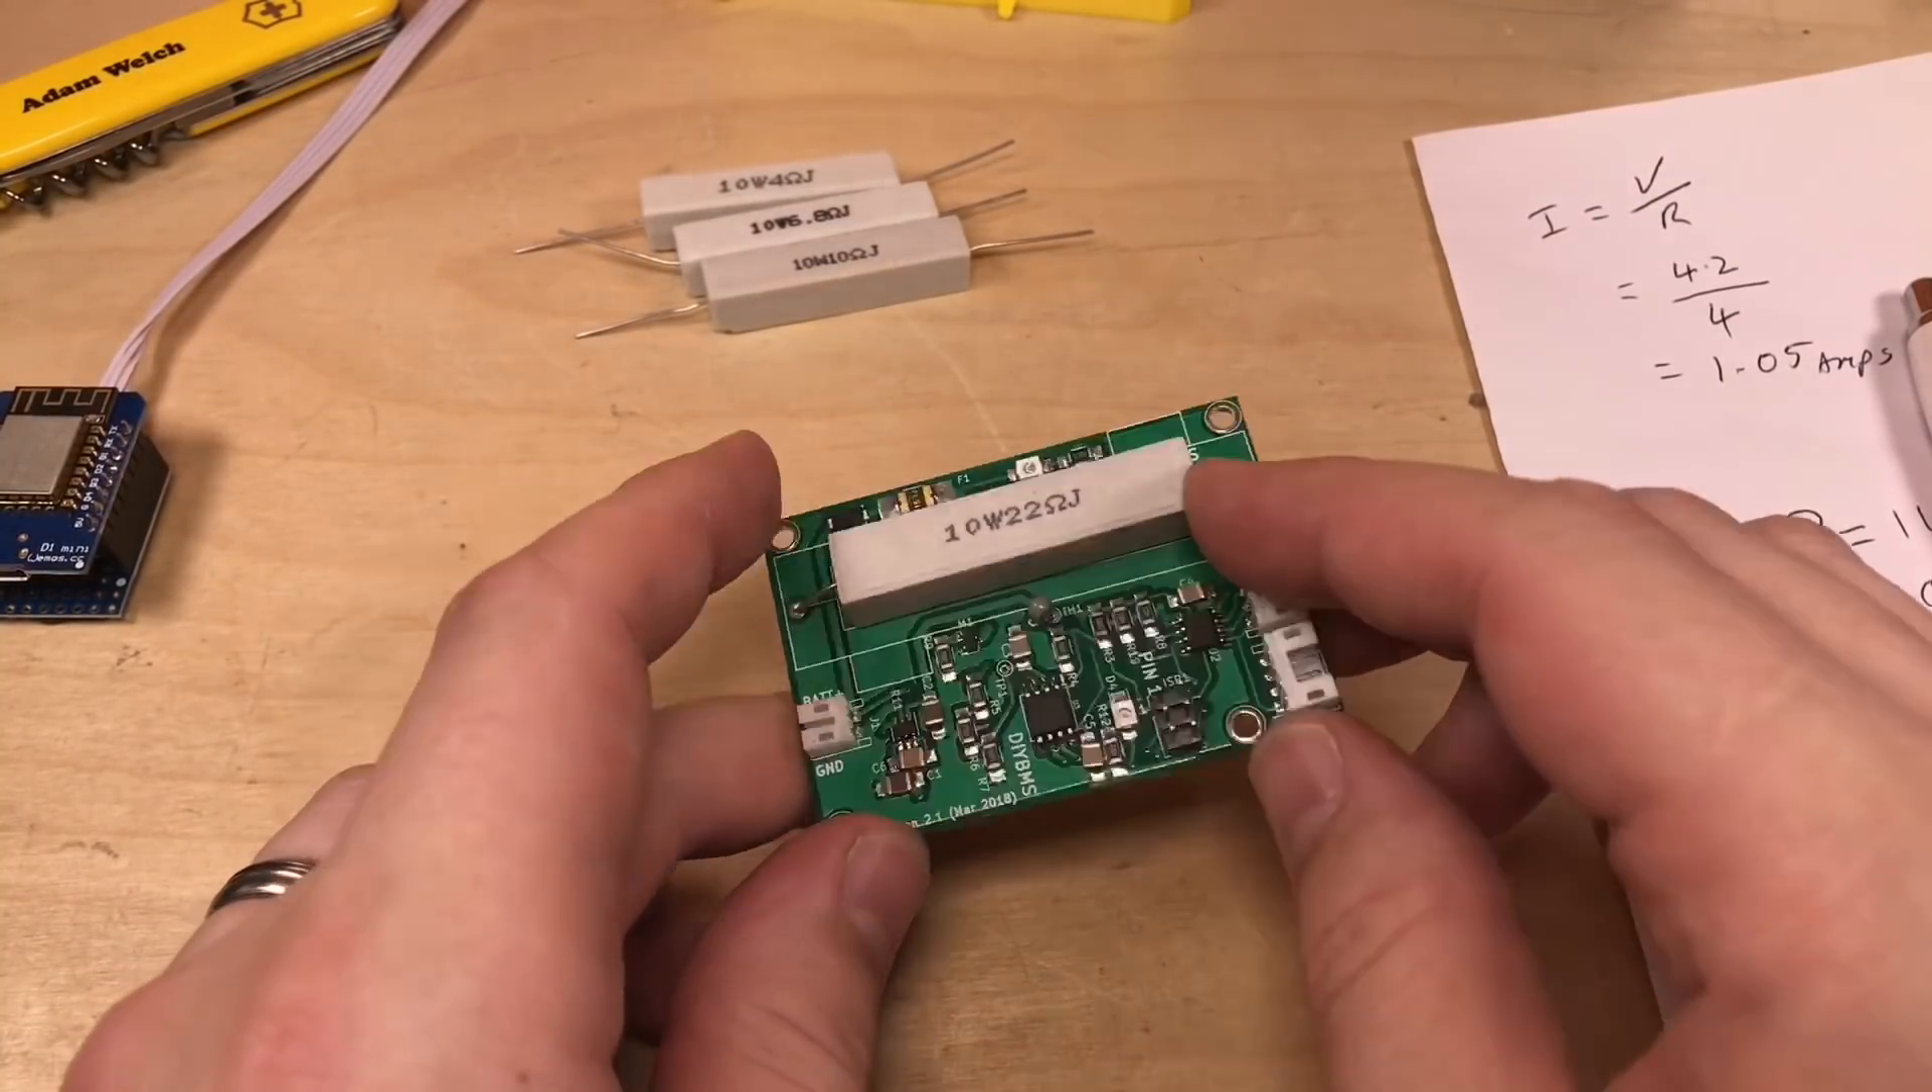So there's the first module finished with the 22 ohm 10 watt power resistor the discharge resistor there soldered in and uh the thermistor well a lot lower now isn't it.